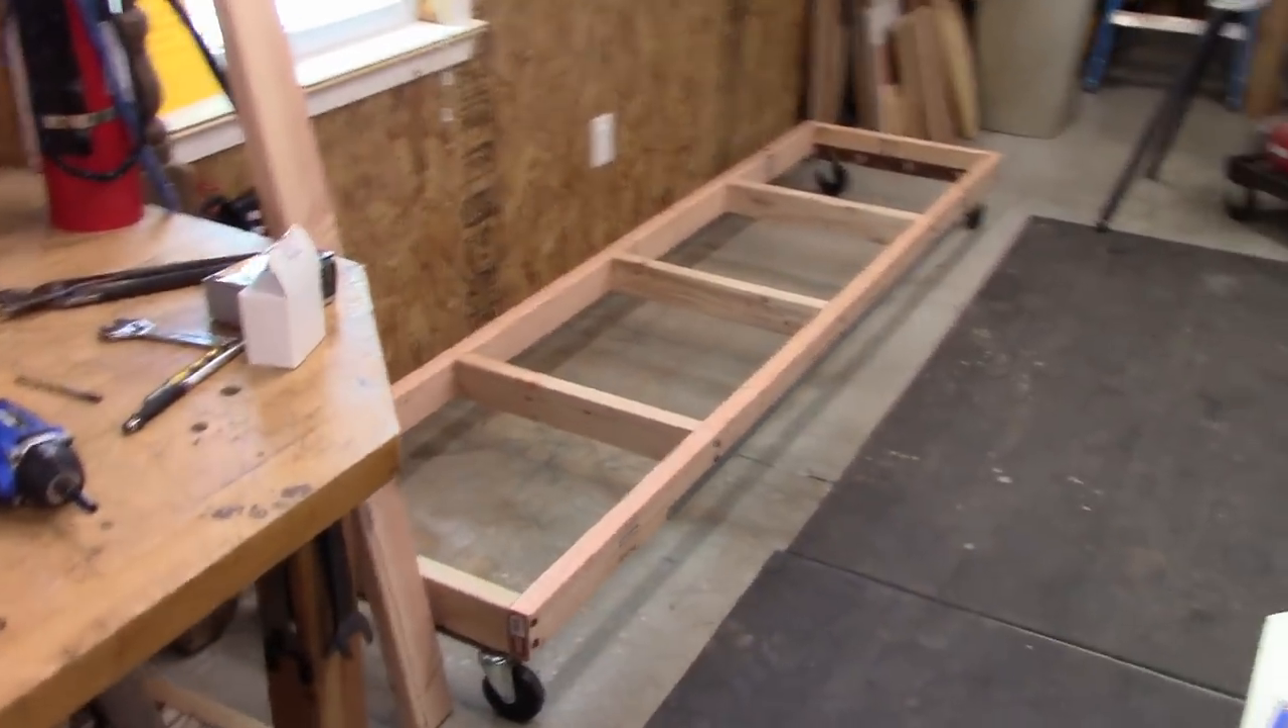Well I got the base built.